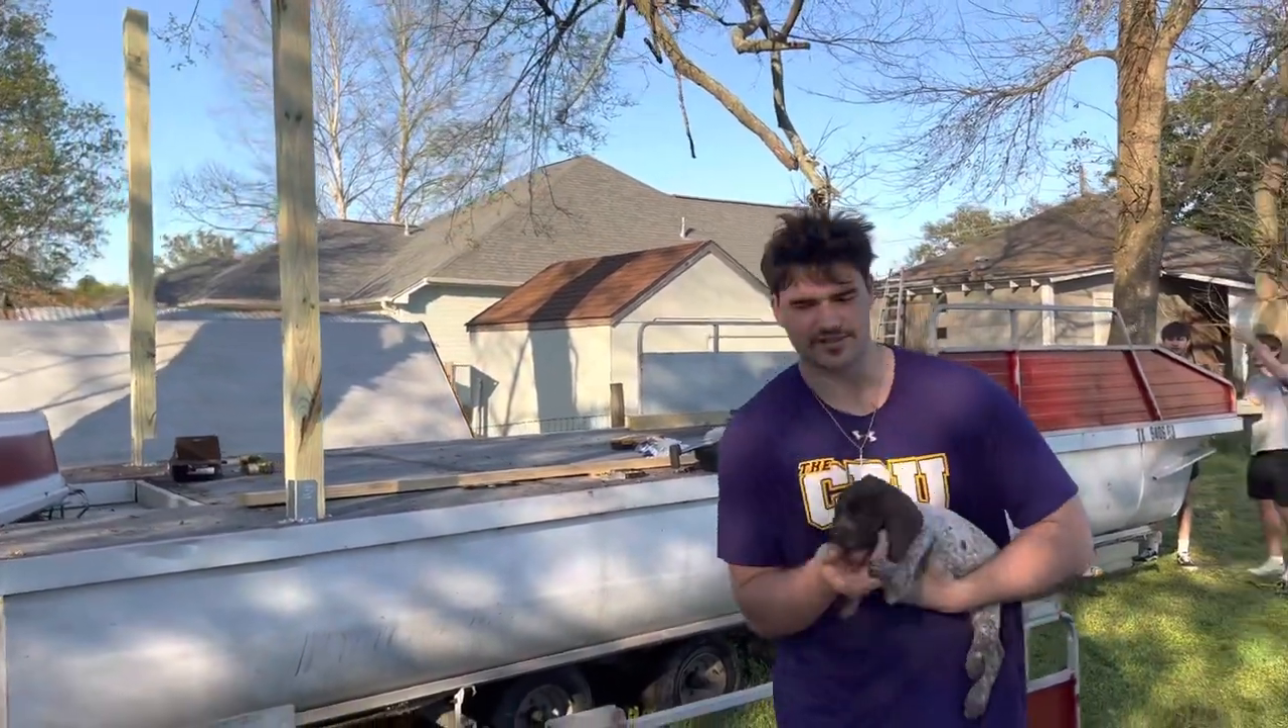So far we got two pillars up.